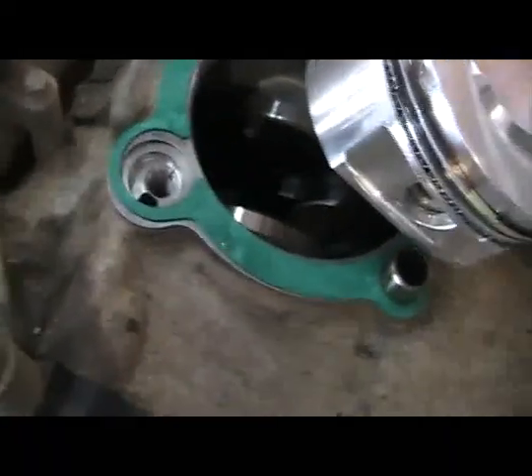Alright, now we got the new piston in place, got our new gasket in, there is an O-ring that belongs in this chamfer here.